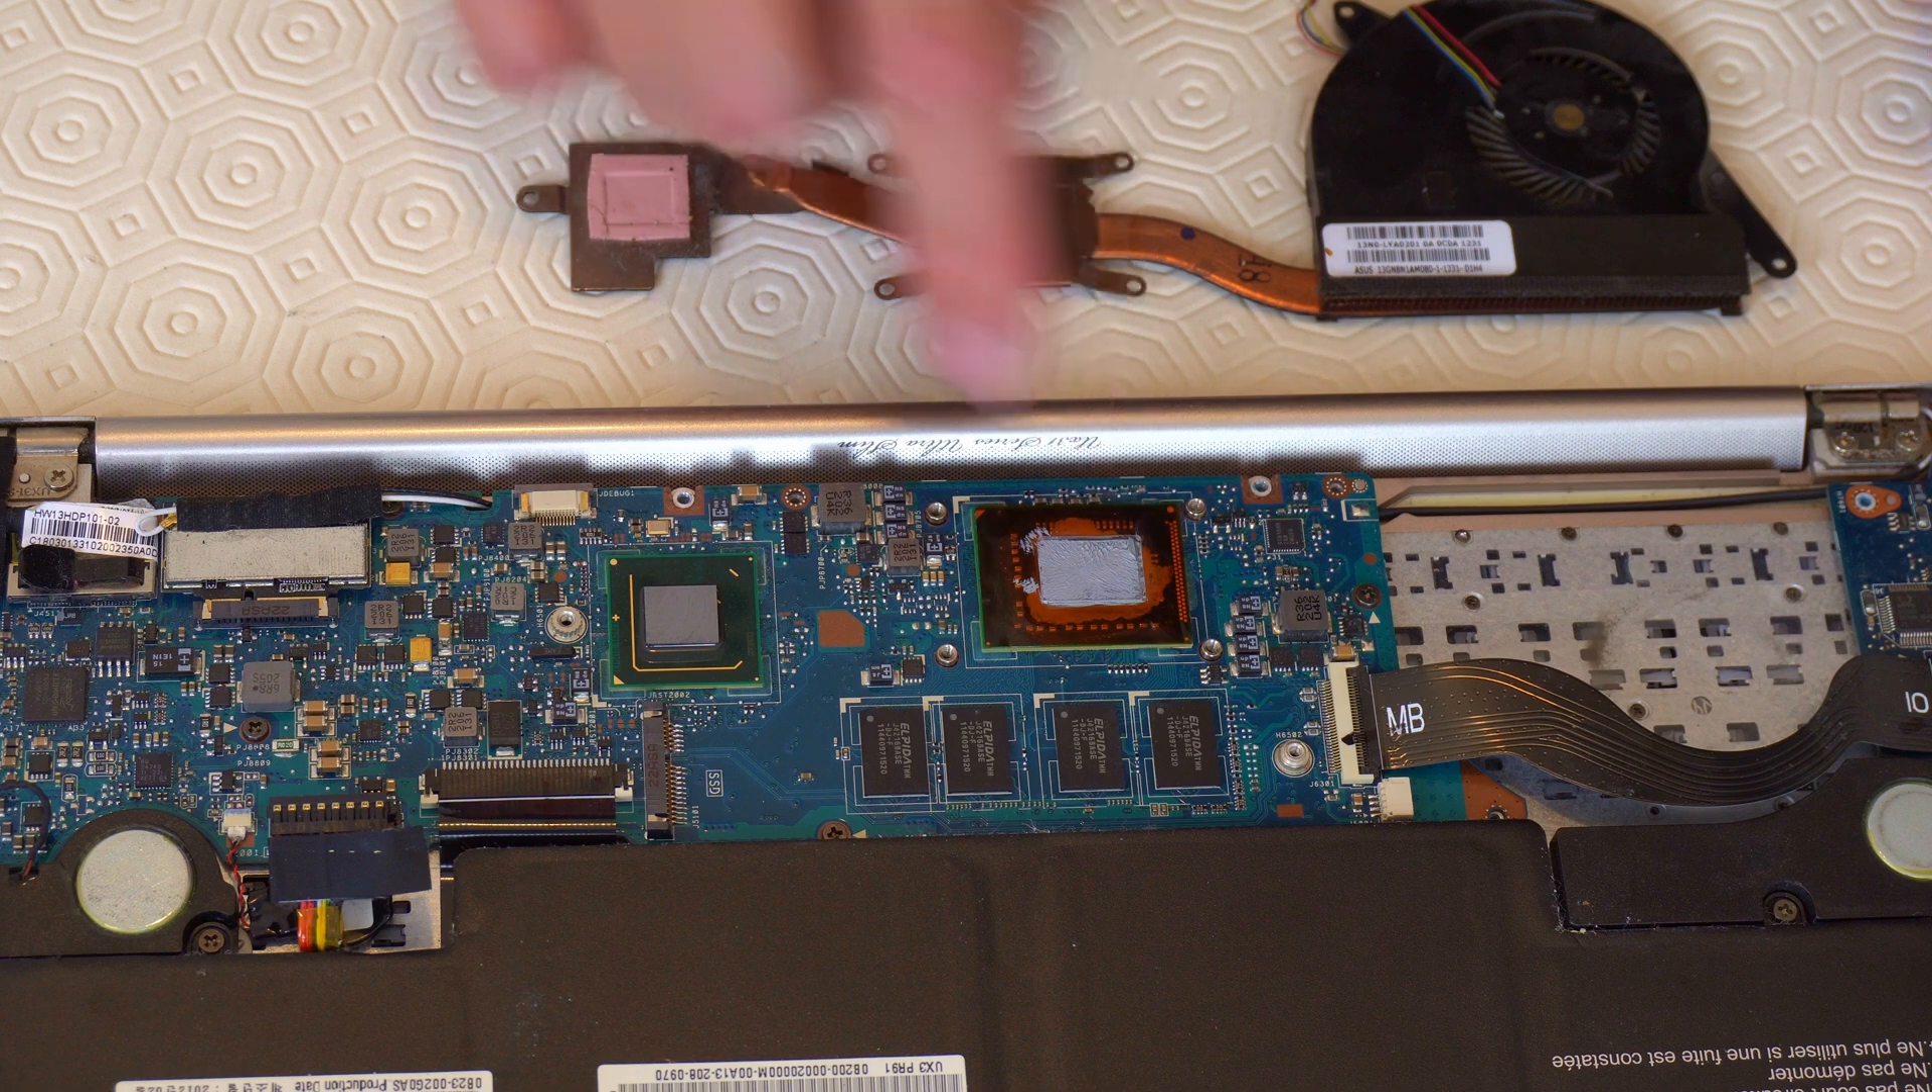So now we have the paste on the processor we can go ahead and put the fan back on.